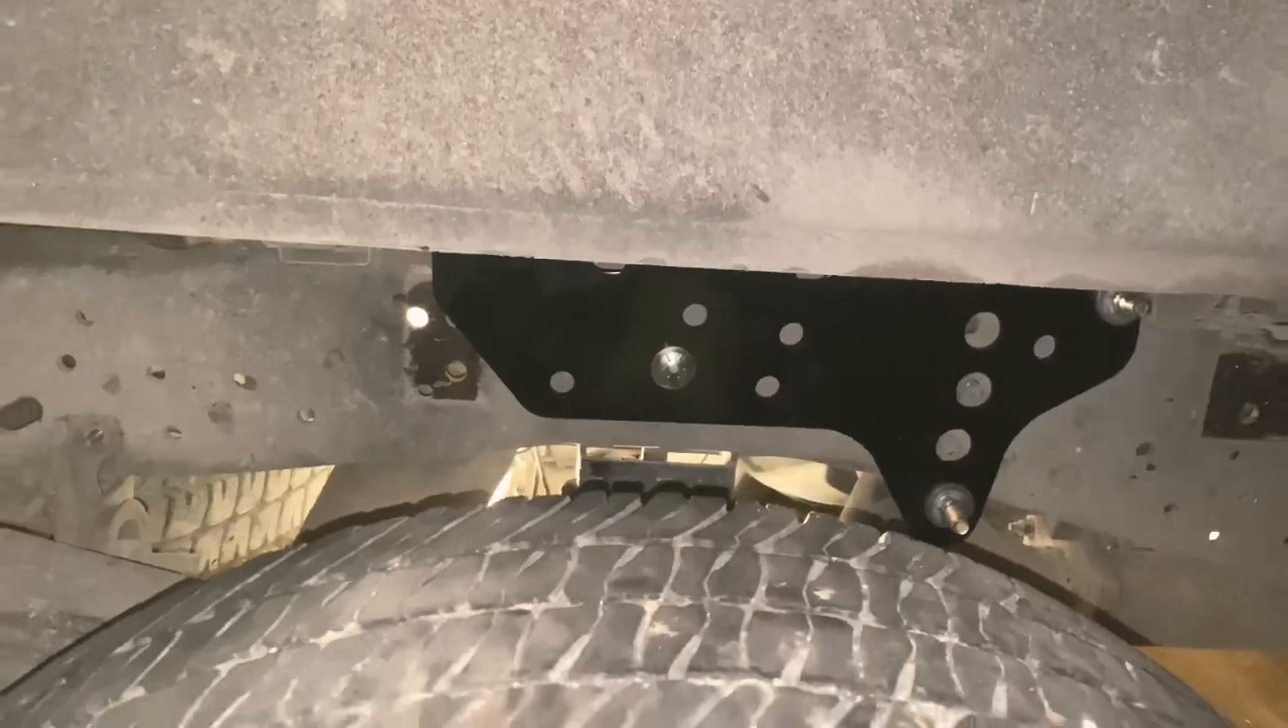So I've got the side bracket all installed. There's our other bracket installed.